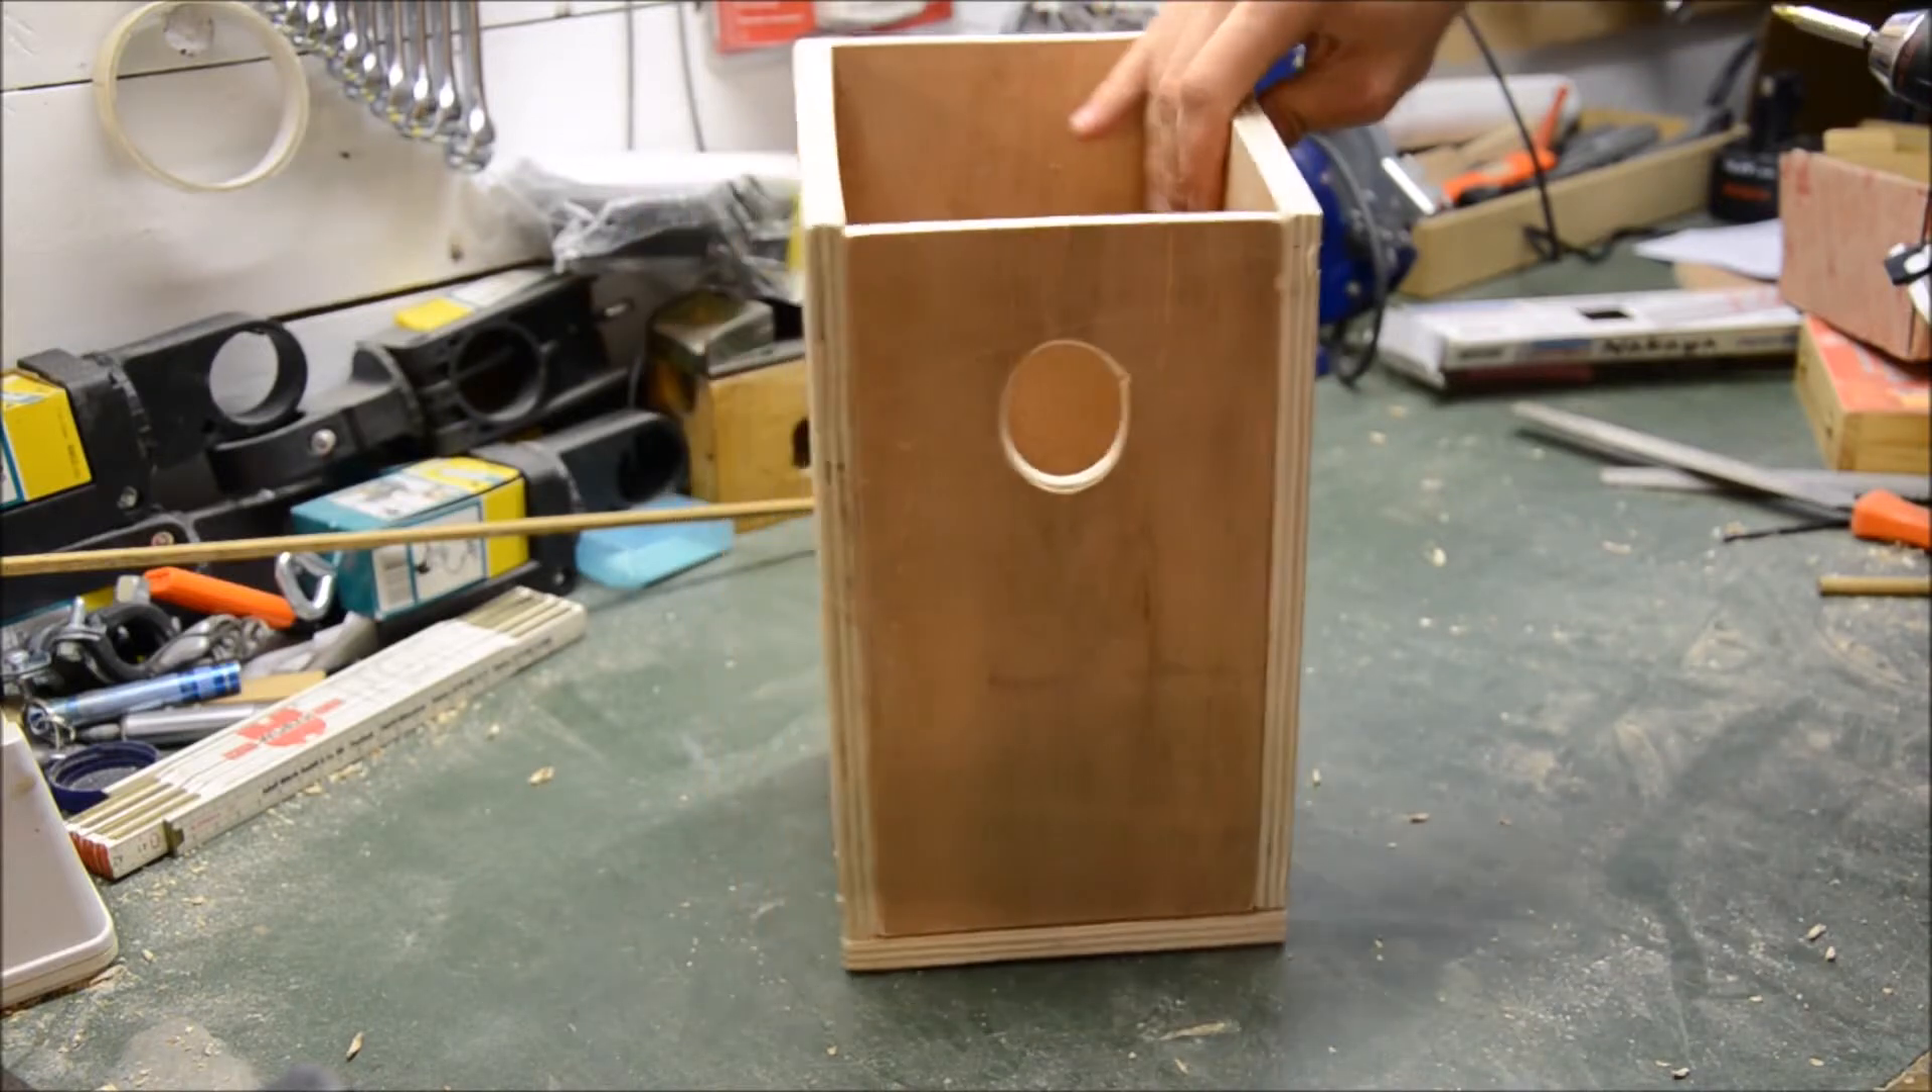Jetzt fehlt nur noch das Dach.